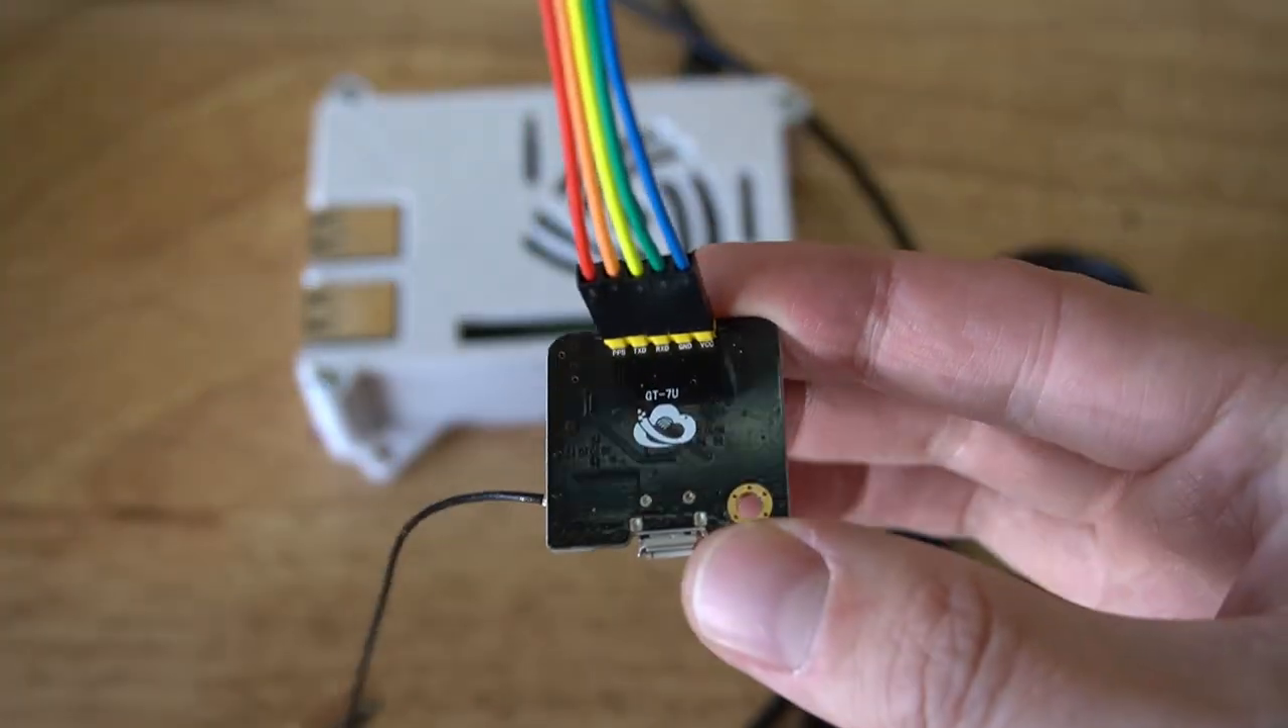So I did go ahead and solder up the pins. I've also attached some wires here.